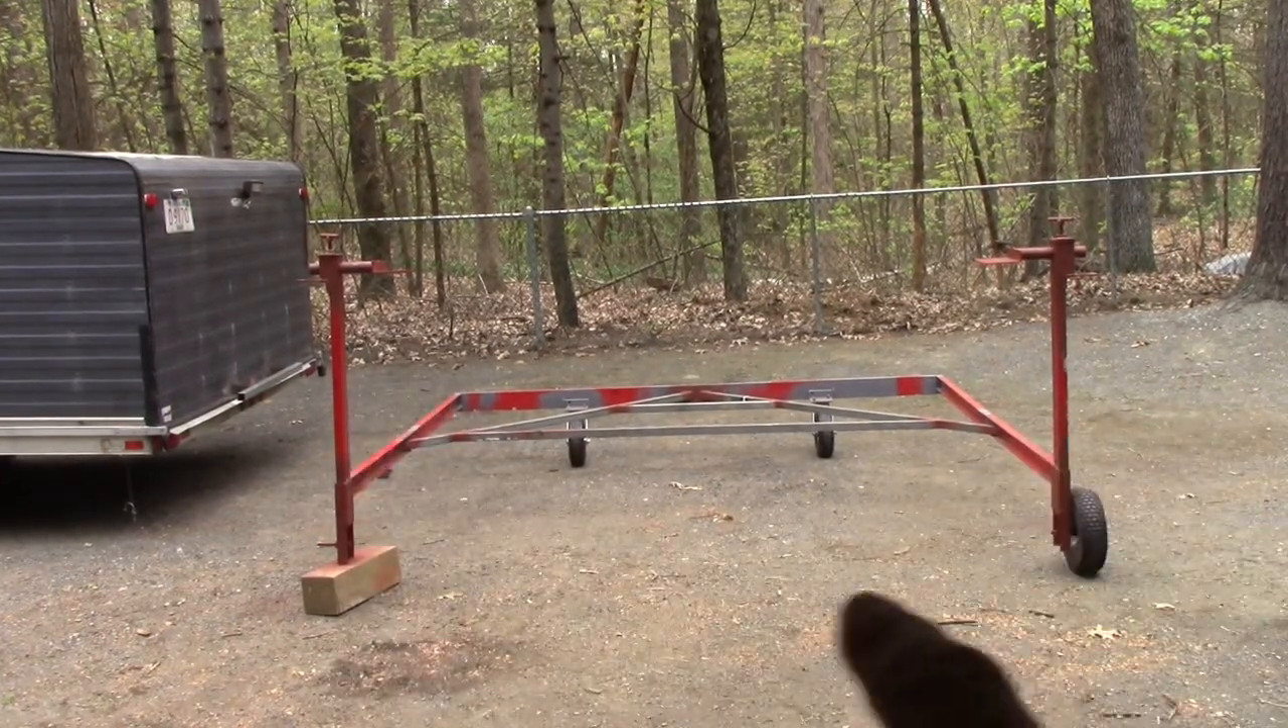So we got the uh the uprights done and uh still gotta put the wheel on there.